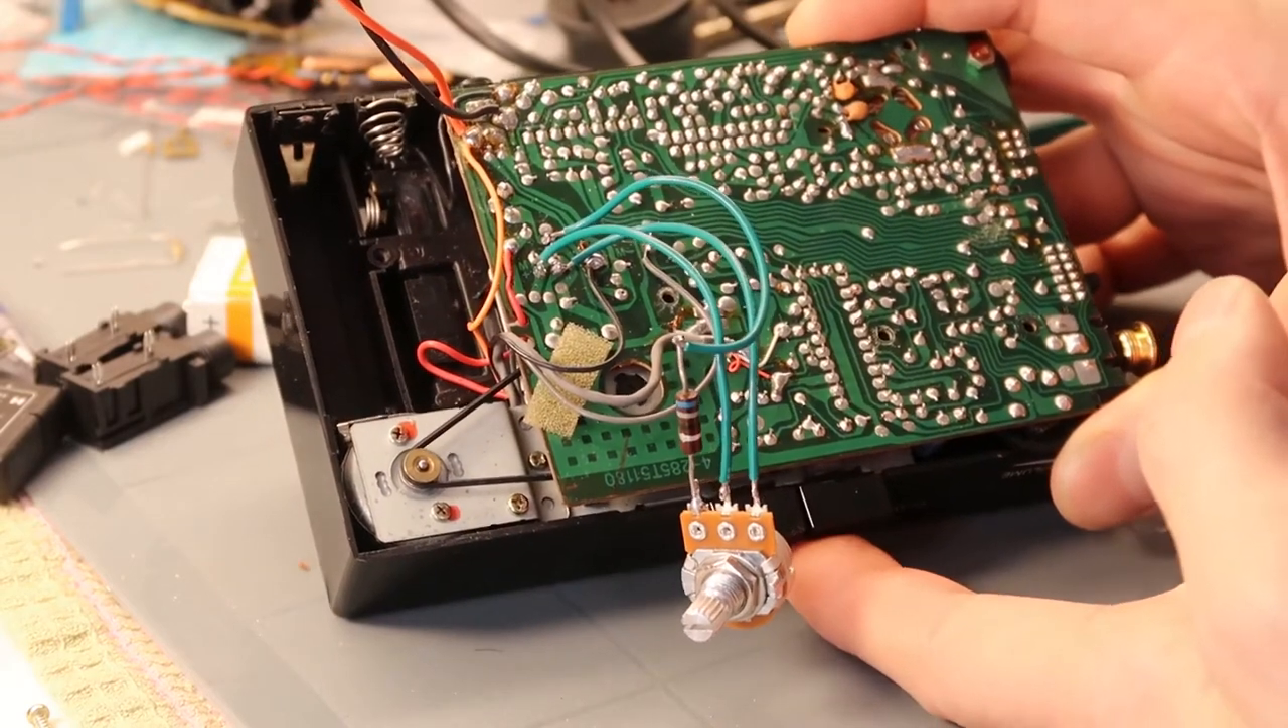I put green wires on this pot thinking I'd only need two of them, and I ended up needing all three of them.